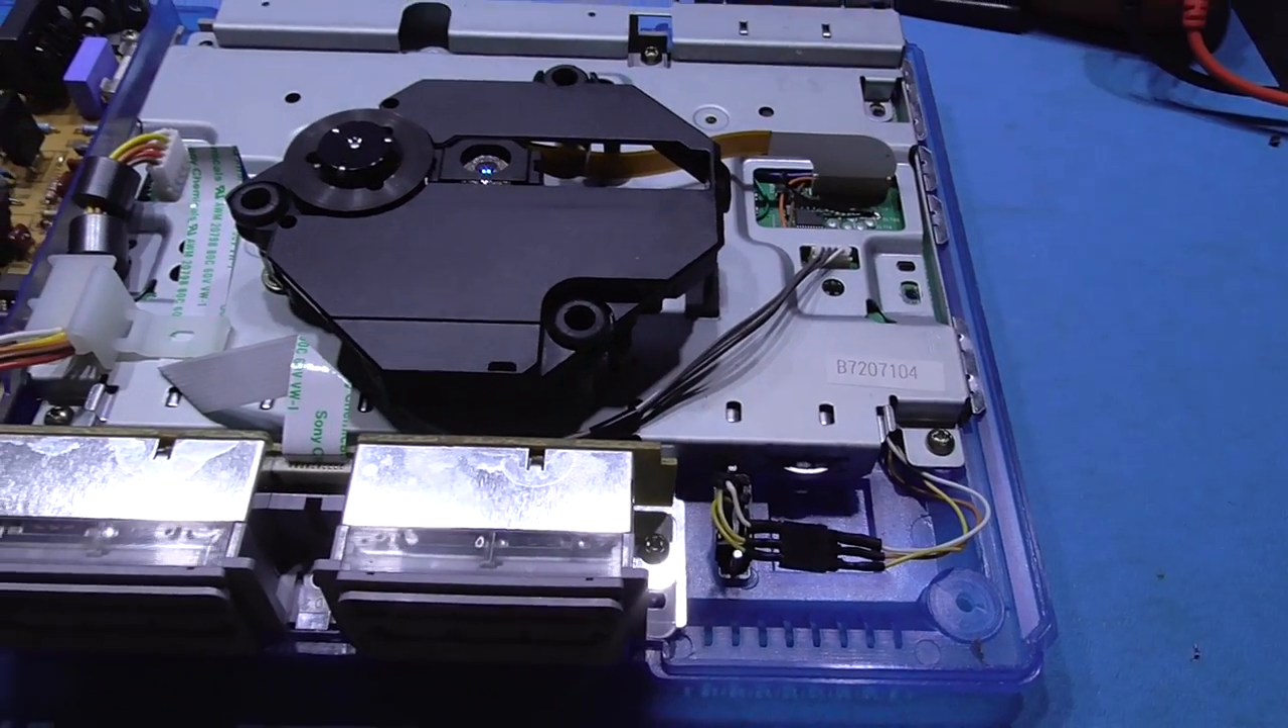So, yeah, I just need to put the lid back on now, guys, and go and test this out.